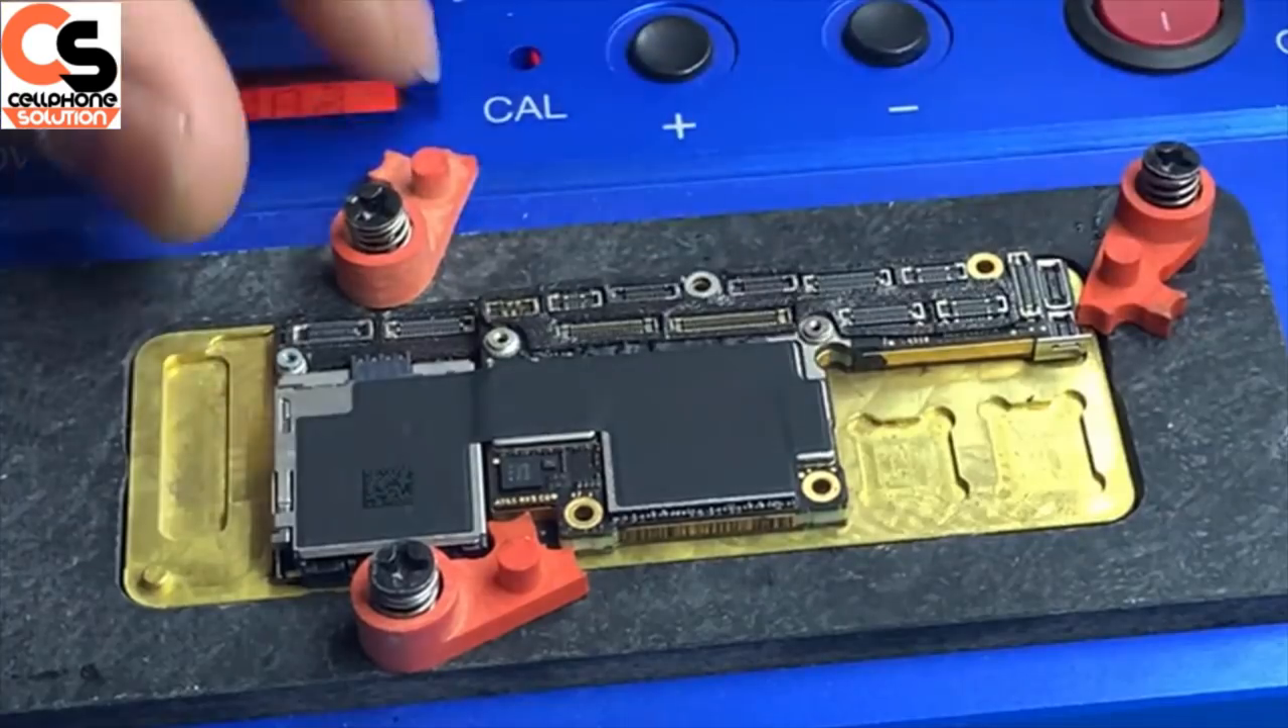यह set हो गया motherboard ठीक है।